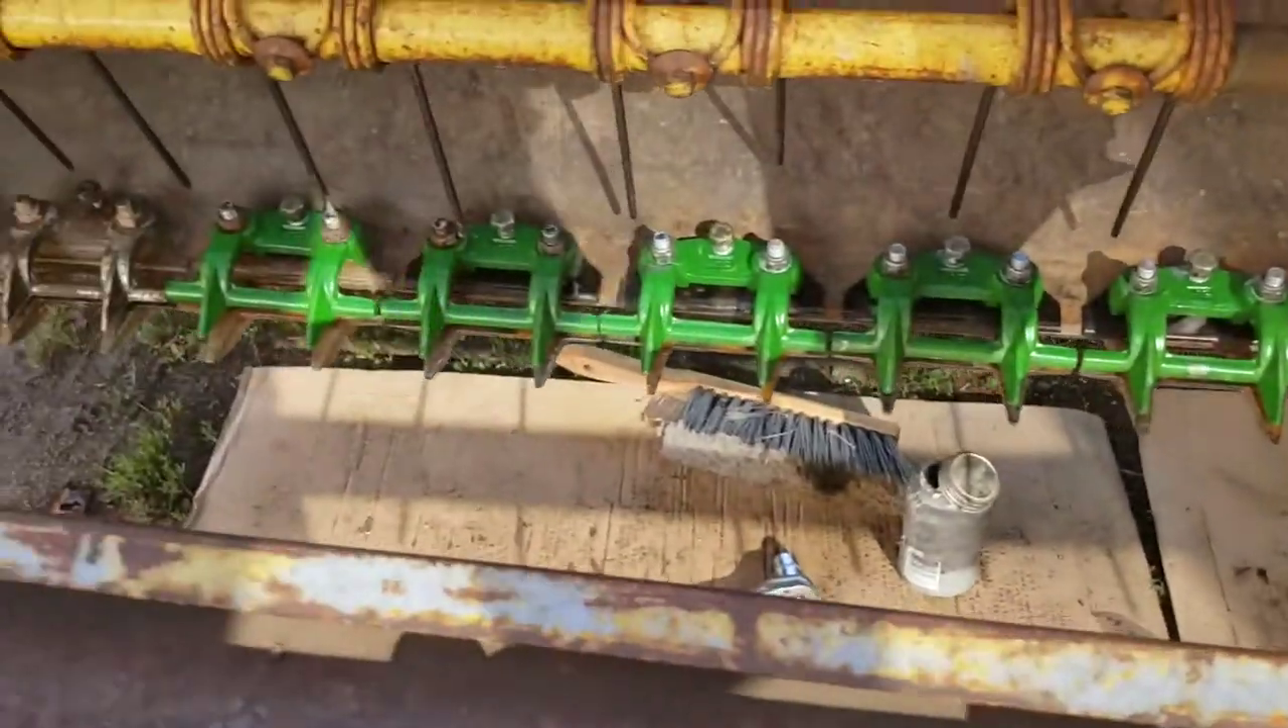Well, I got all the stub guards and the hold-downs back on.